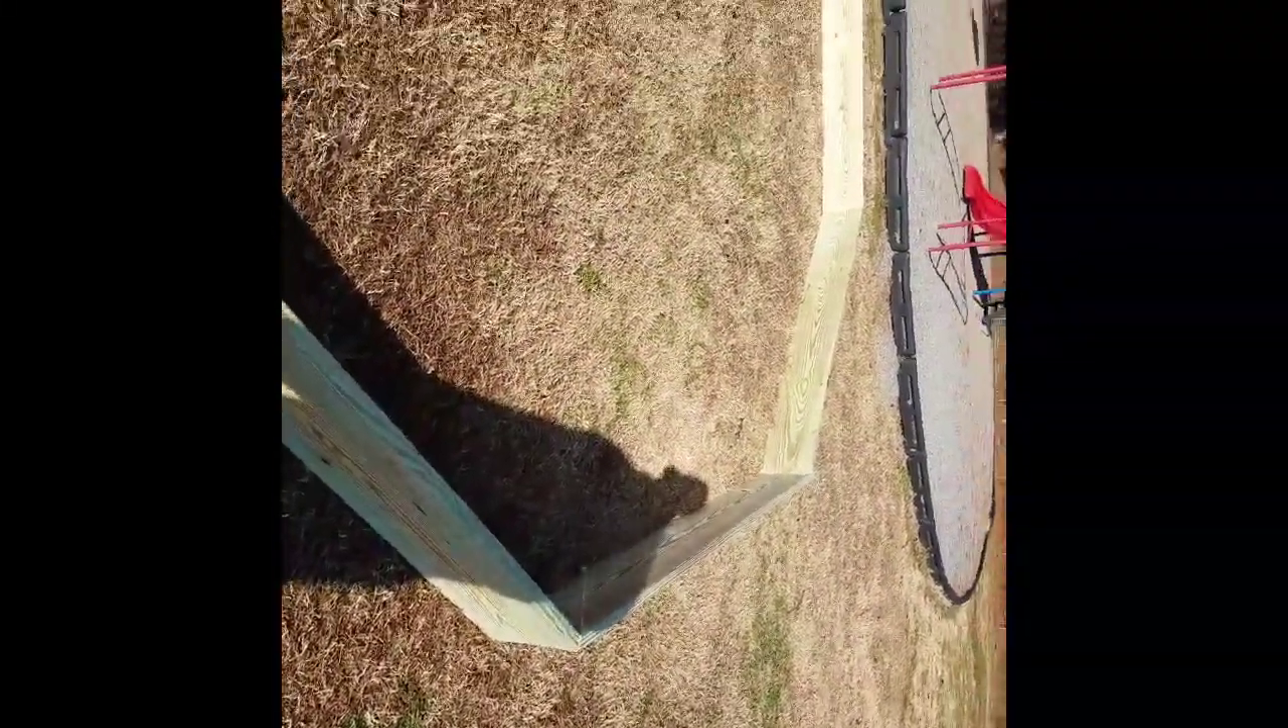These are all two by 12s, turned up on the edge, so we've made the first row.